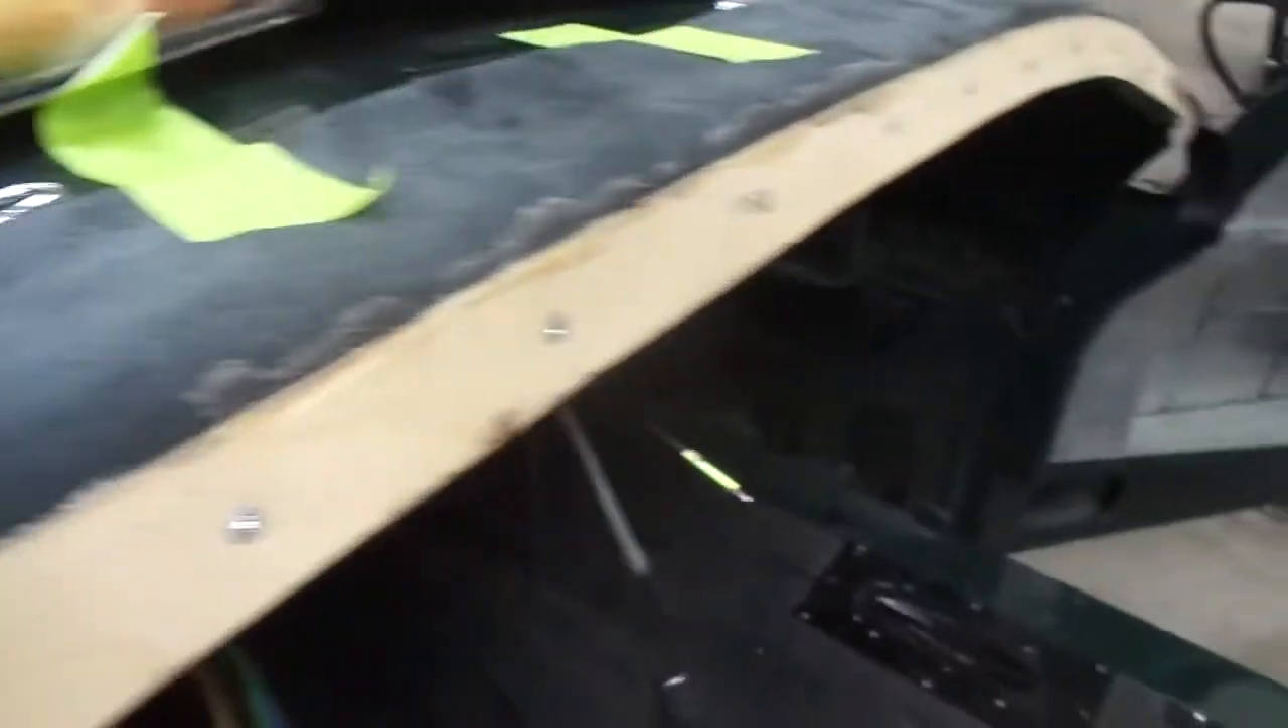And here the tack strip for the dash crash roll is in place.